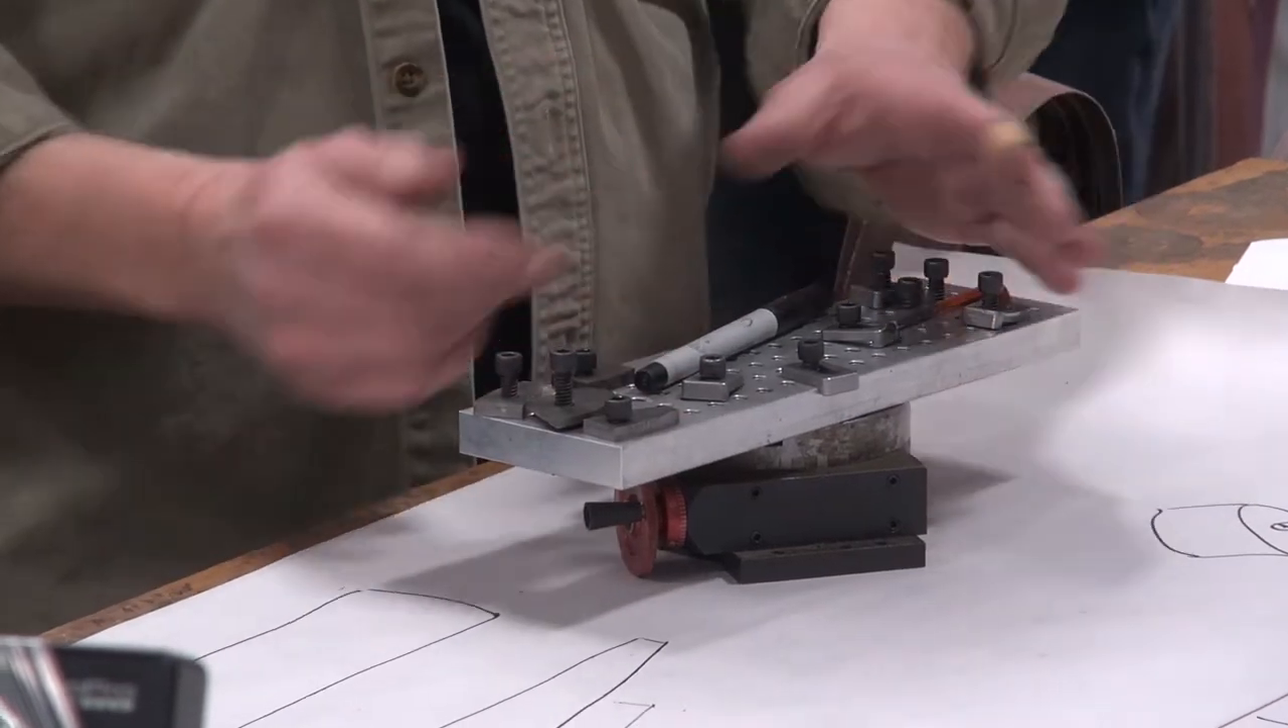This plate obviously is too big for this rotary.